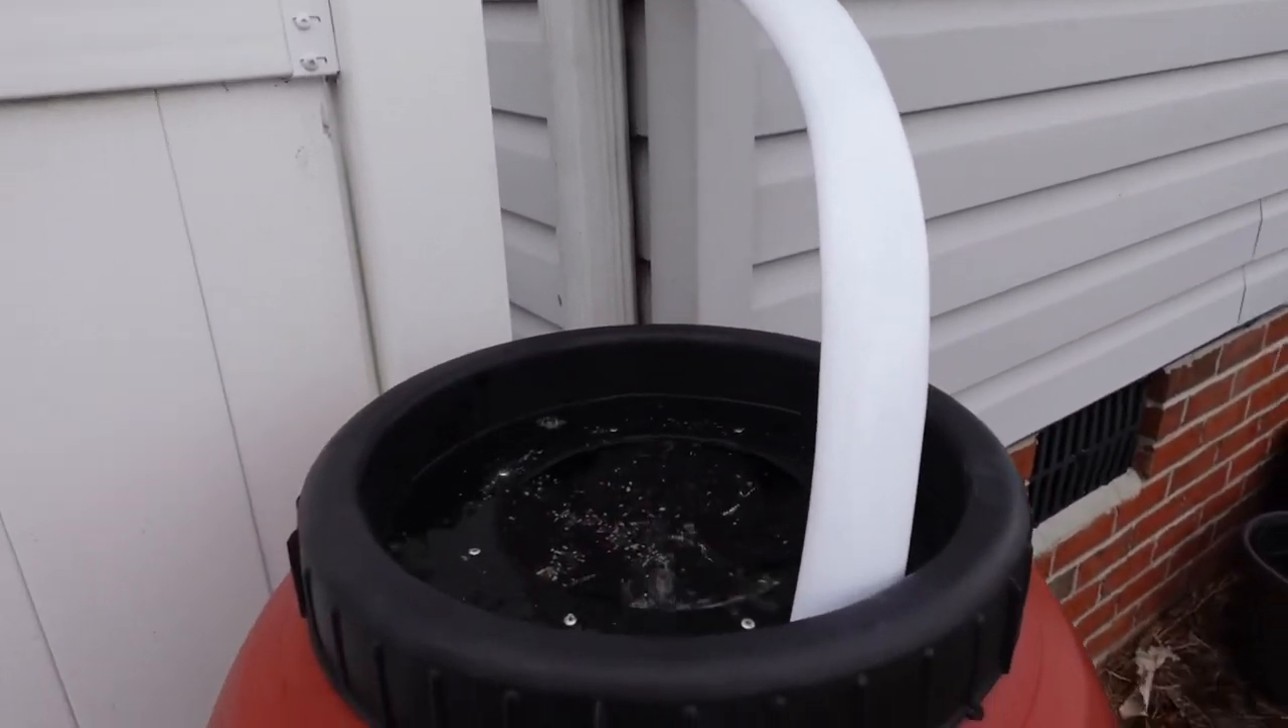Okay, so now the rain downspout is installed into a rain barrel.